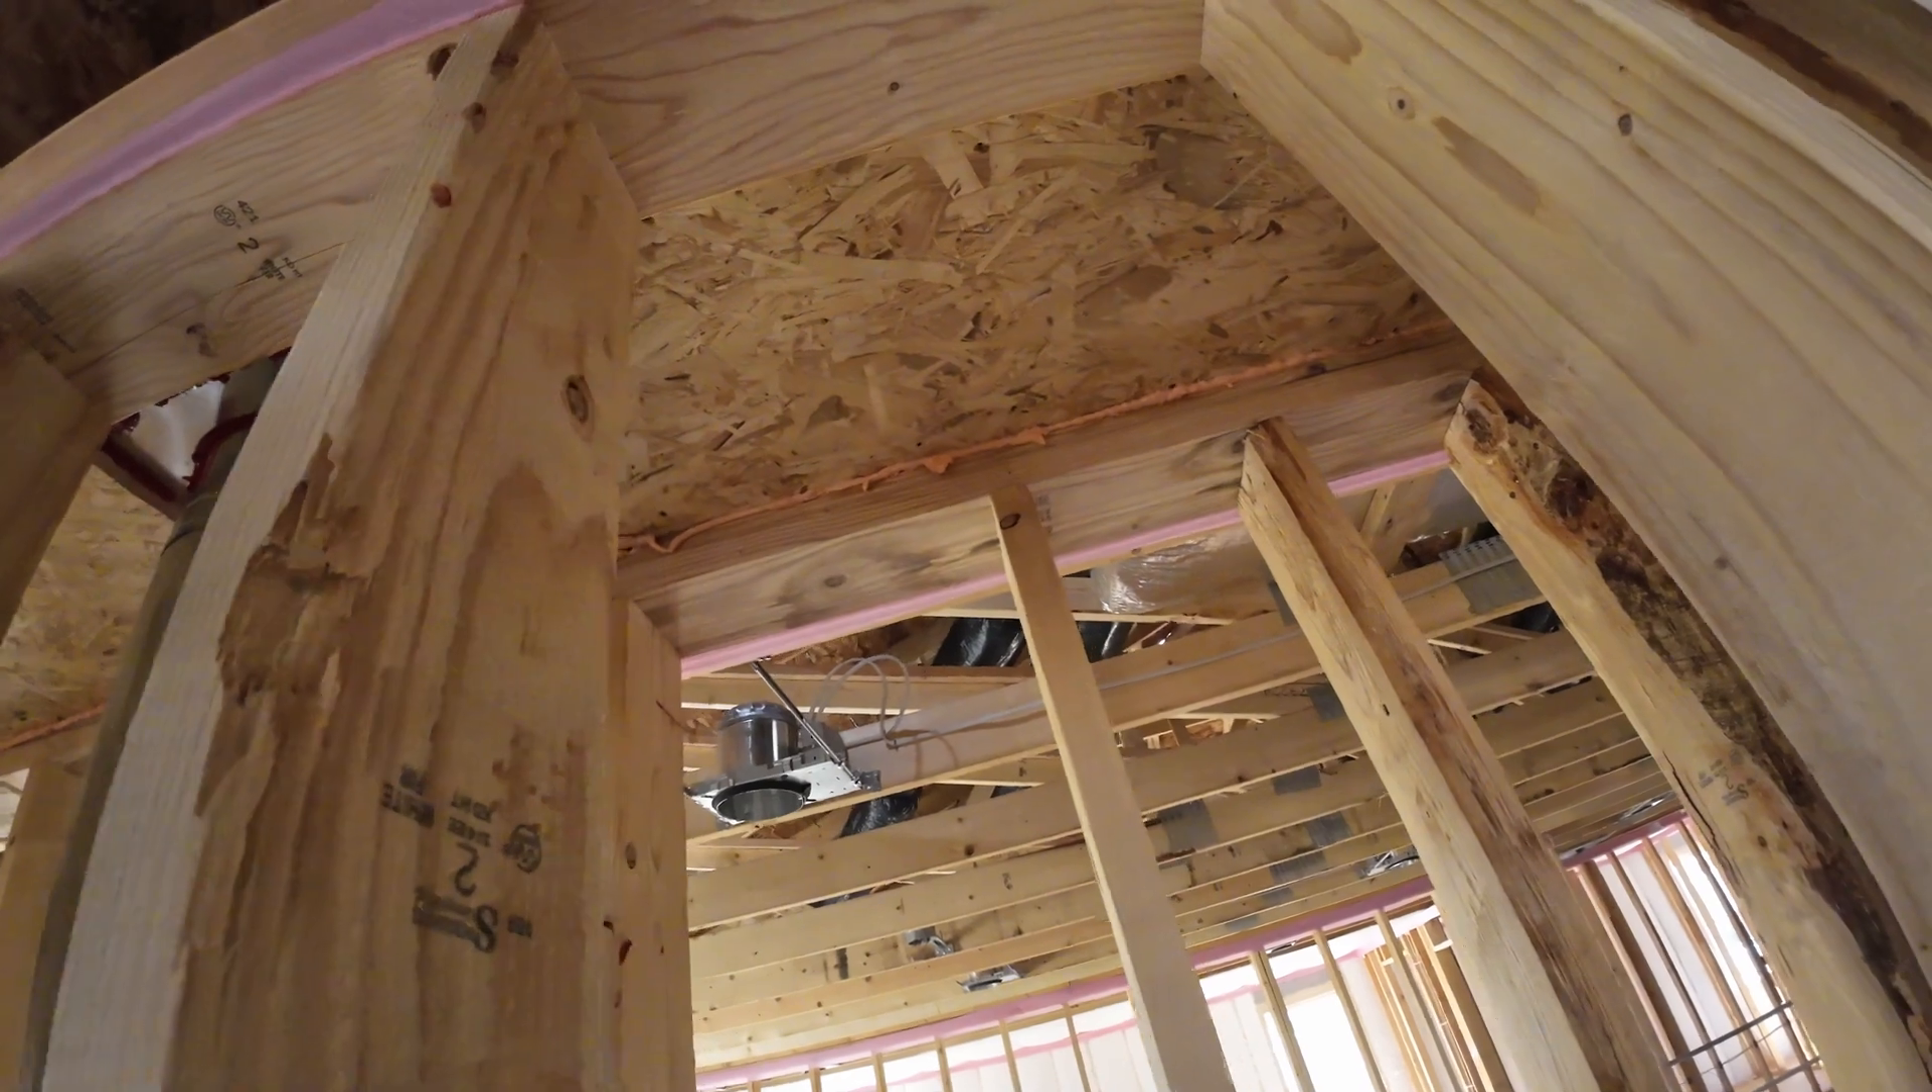They've installed OSB between the house and the ventilated attic space here.